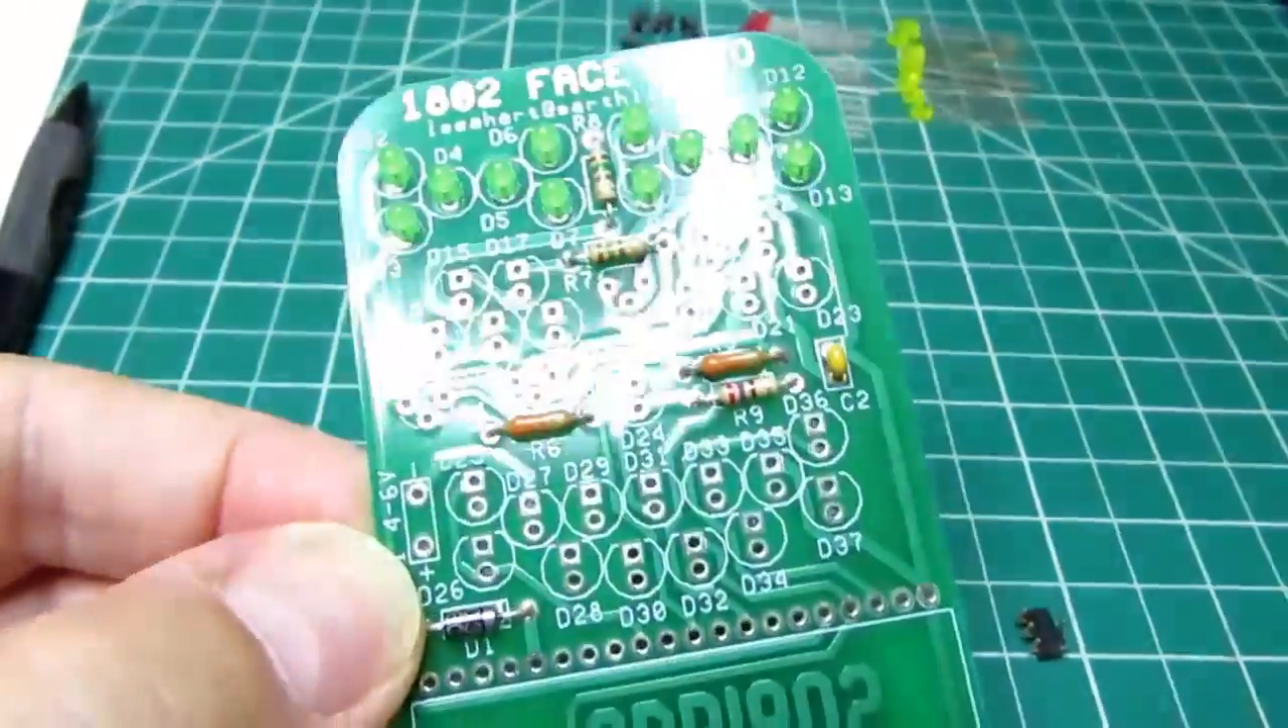Then the green LEDs are installed these form the eyebrows of the face.